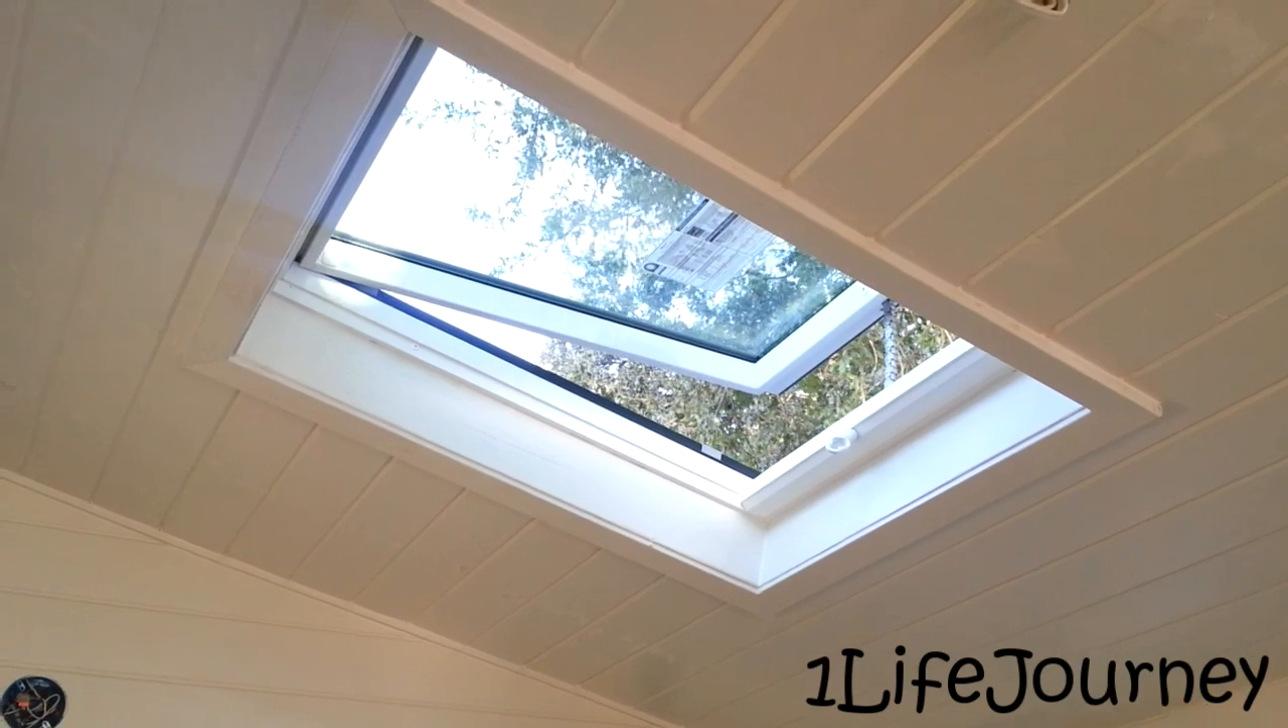Over the bed here you can see something's been installed we have skylights and all the trim work that goes with it.